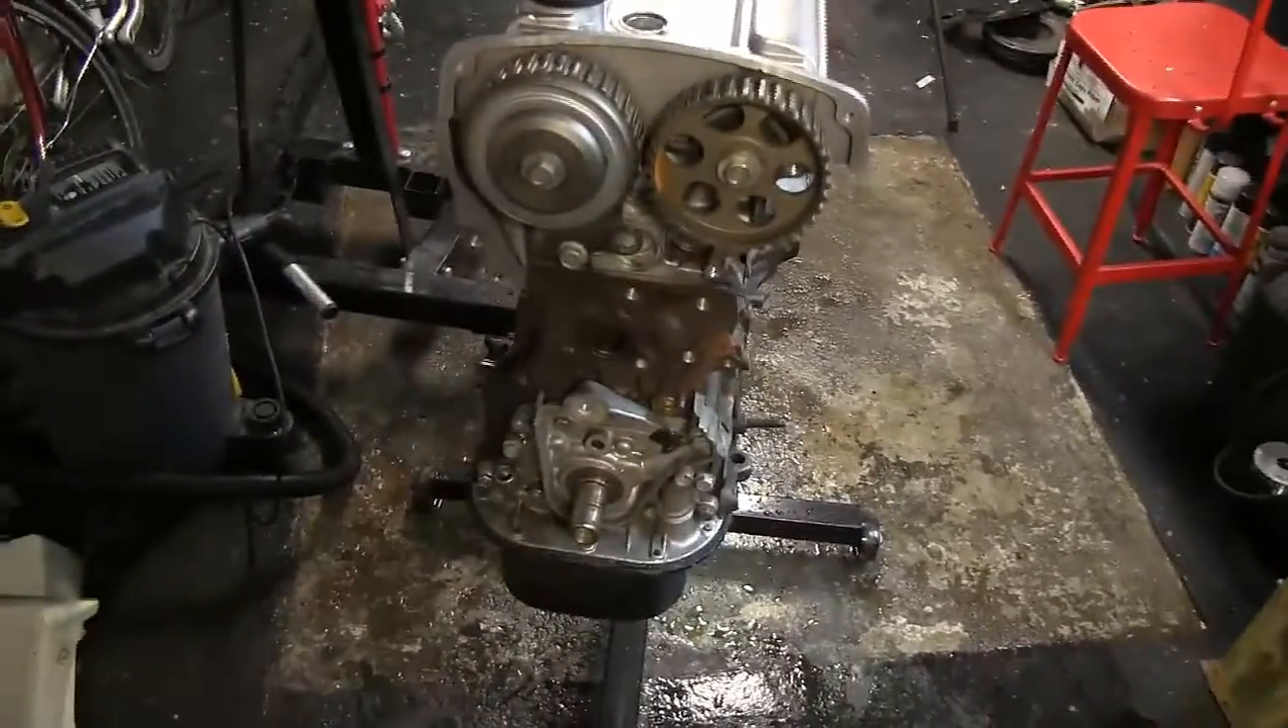We still need to remove the head oil pump and oil pan.